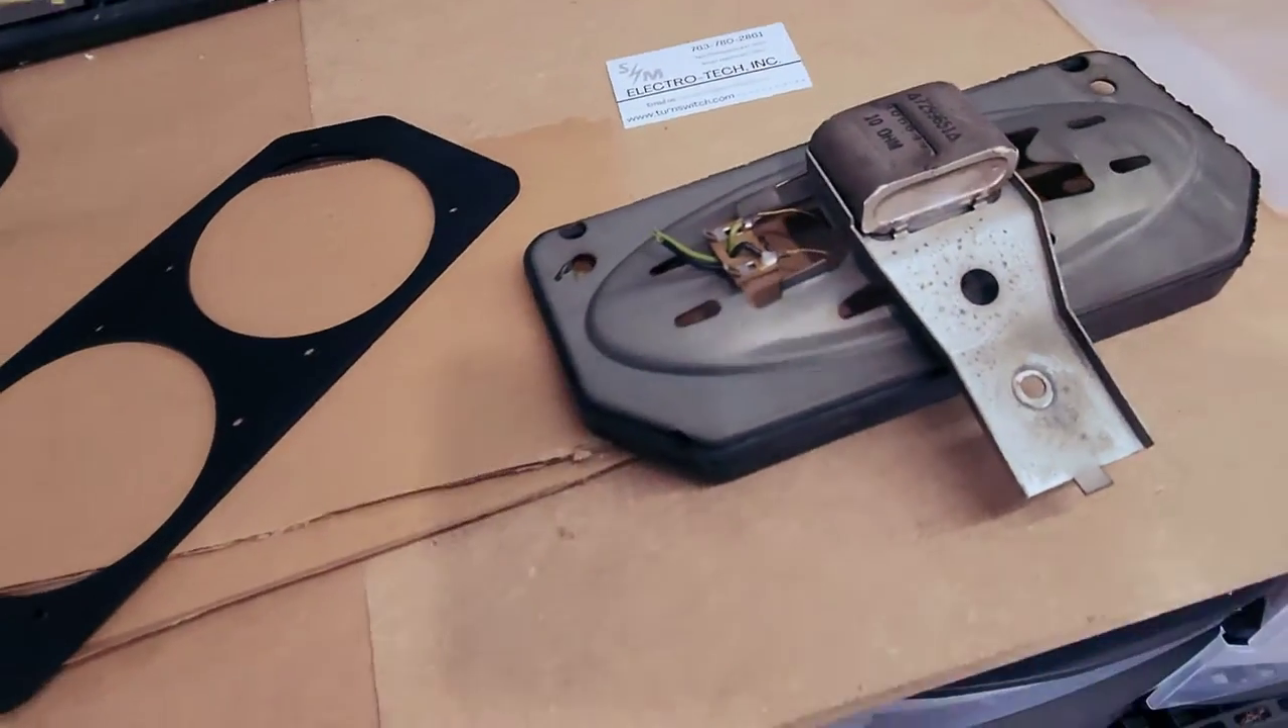So I've got the center channel speaker out of the Impala.